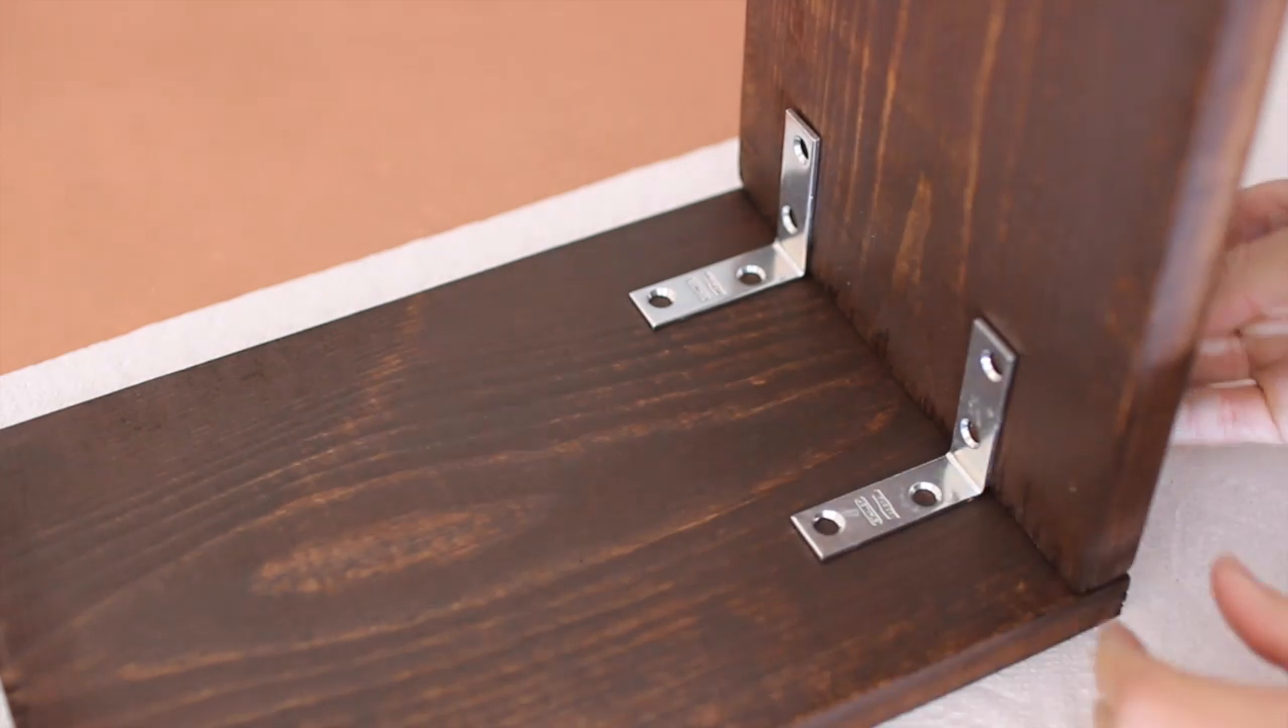I lined up one of the sleeves to the edge of the tabletop and put the brackets right up against it.